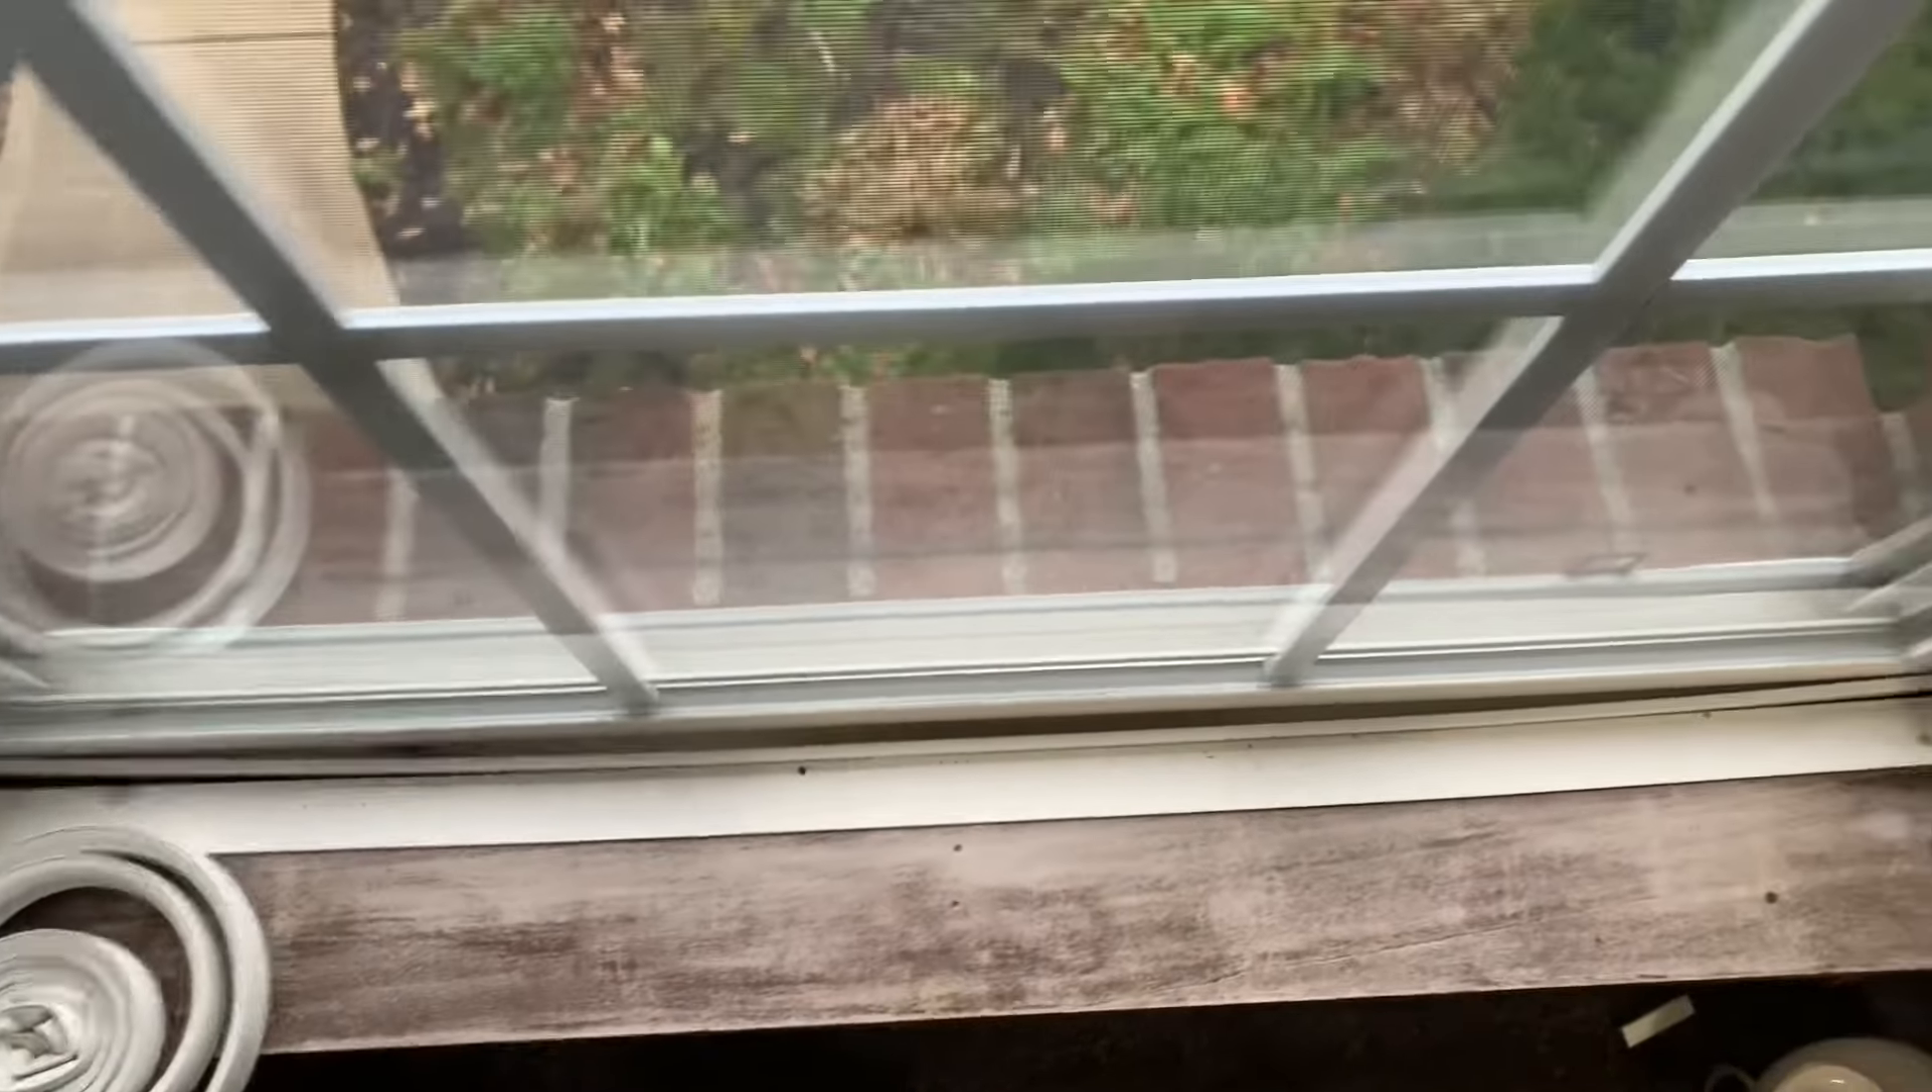I don't know what happened to my window, but you can see it kind of like bows out and there's this huge gap right here.